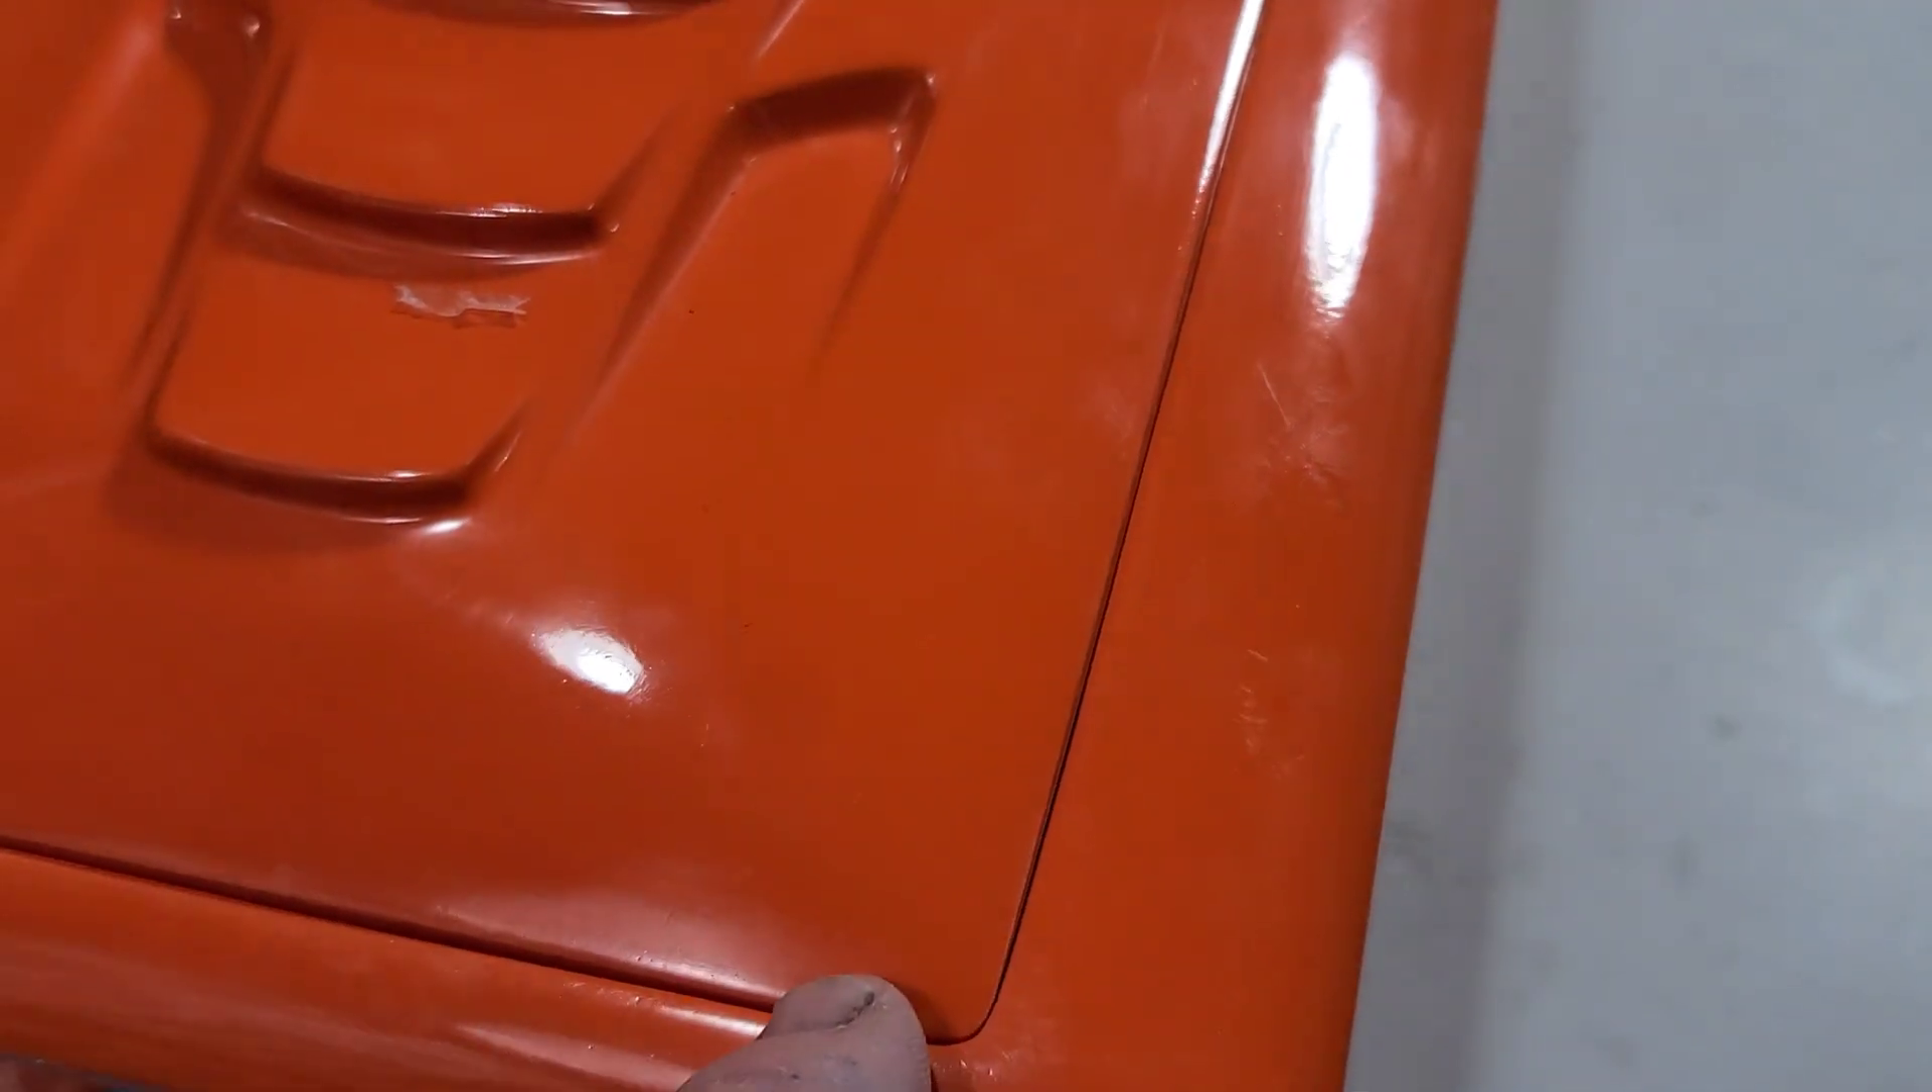The back of my hatch goes in to the hole perfectly.